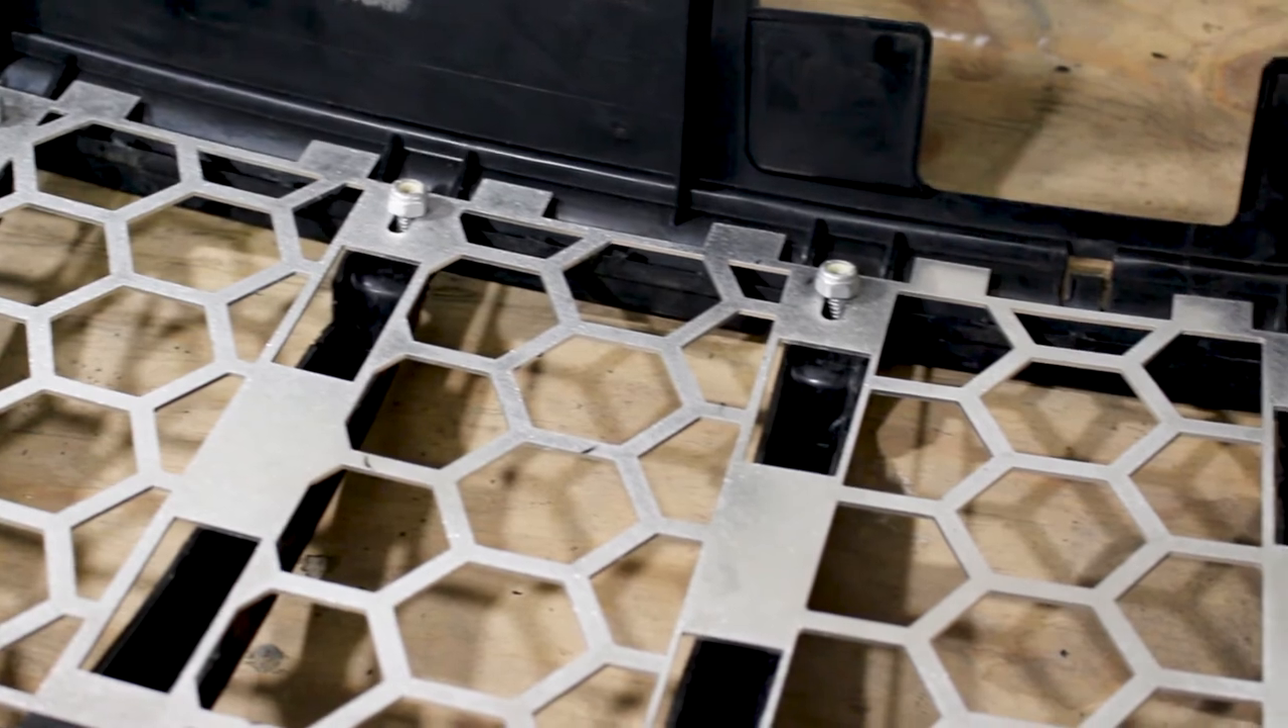We have the bolts through we have the nuts on partially everything lined up and worked out perfectly so we're just gonna tighten them down.